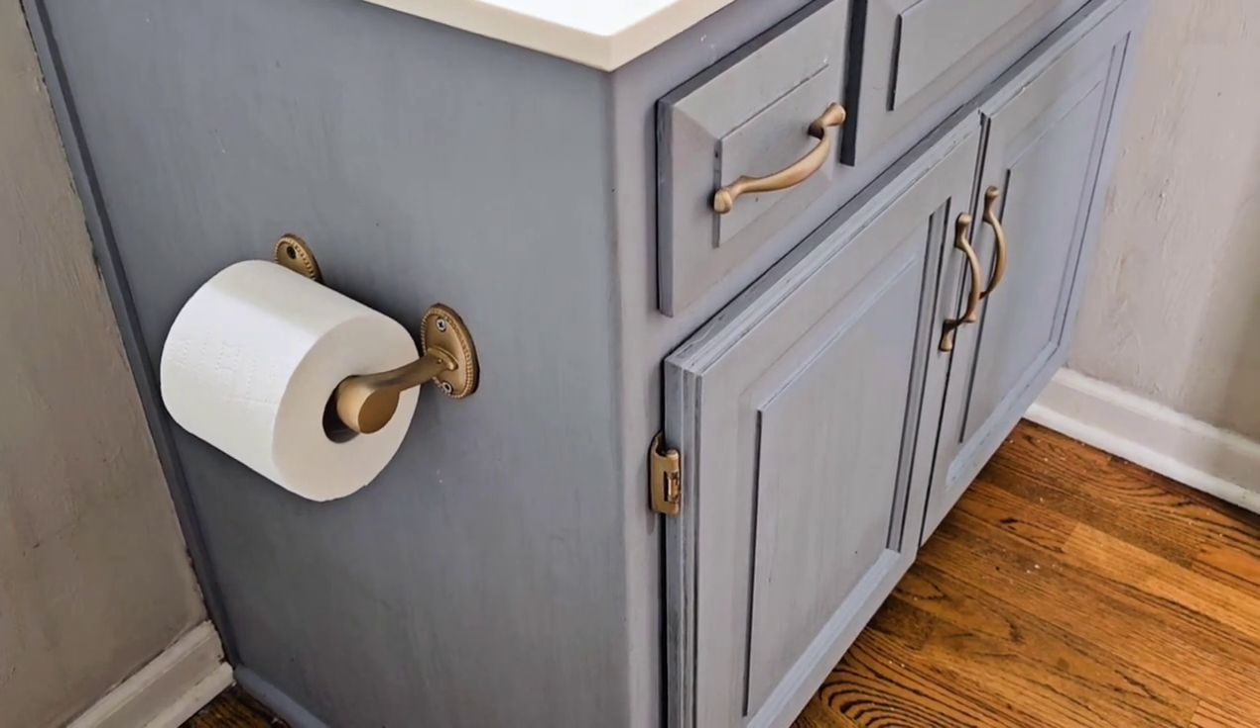The hardware on the cabinet is back in place.